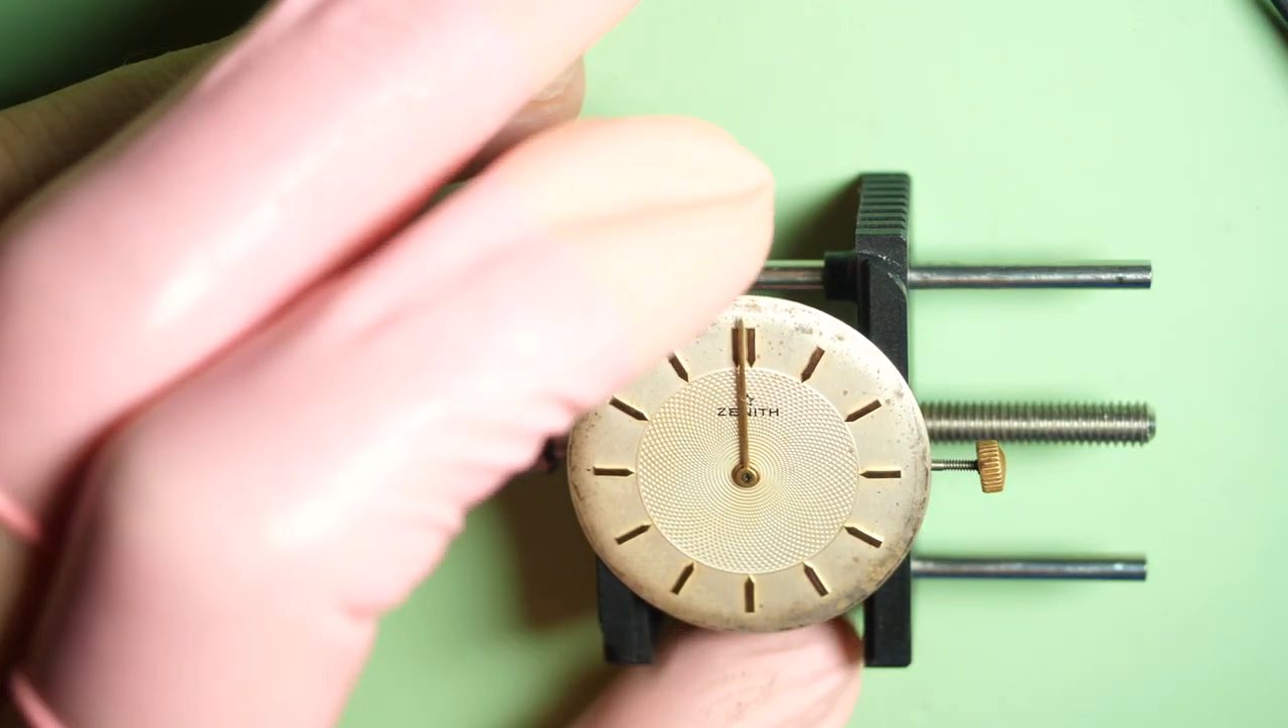The hands are in place properly... And at midnight... It looks perfect...